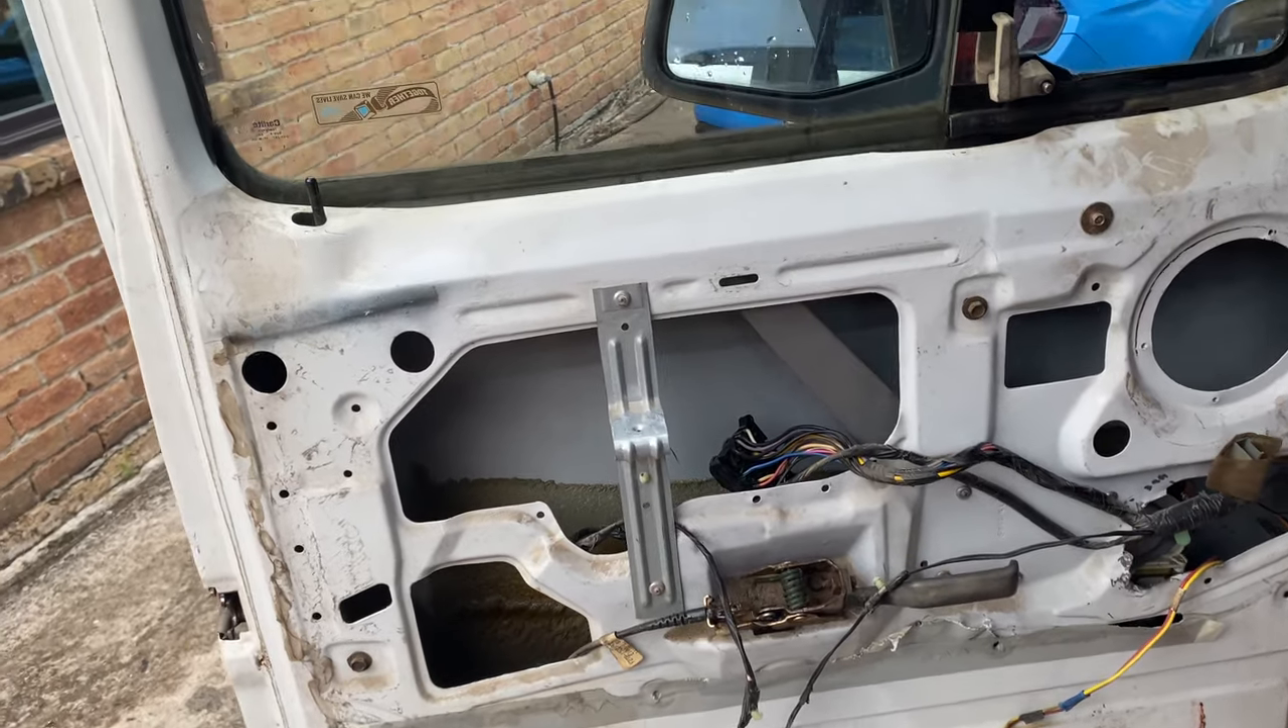I've taken off the door card as you can see pretty bare.